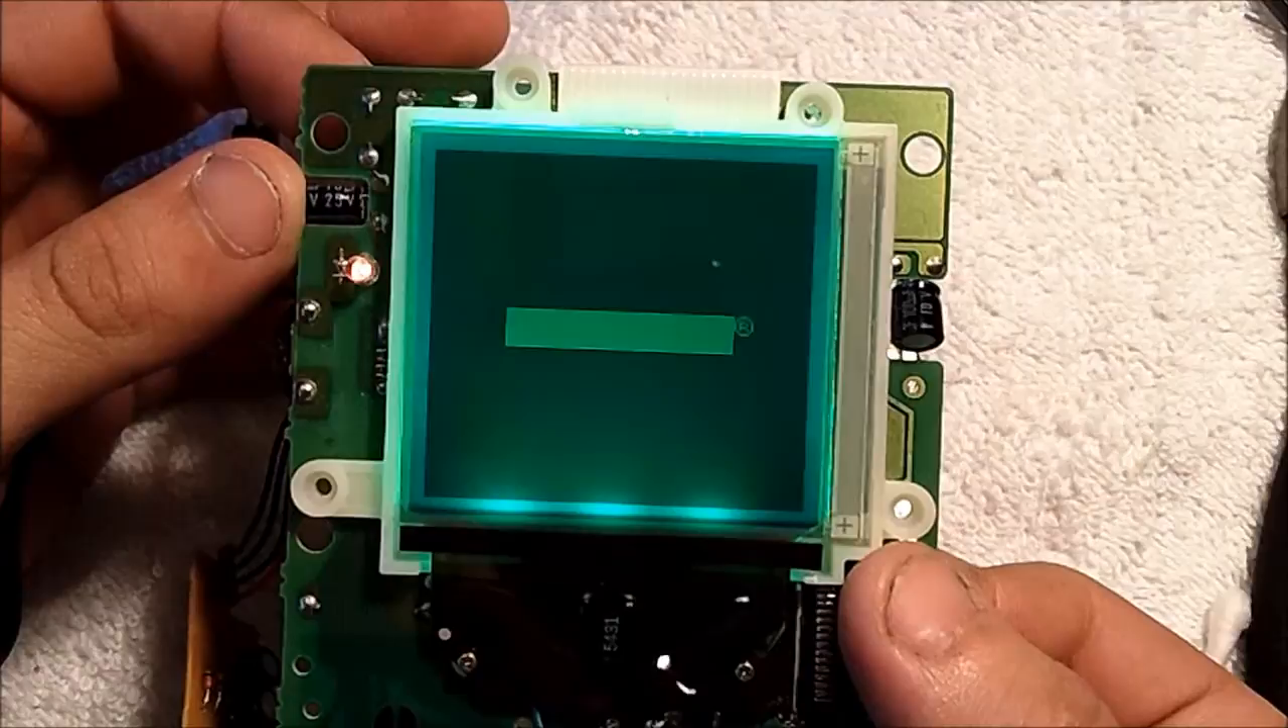And there you go you have successfully backlit a DMG -01 original Game Boy.